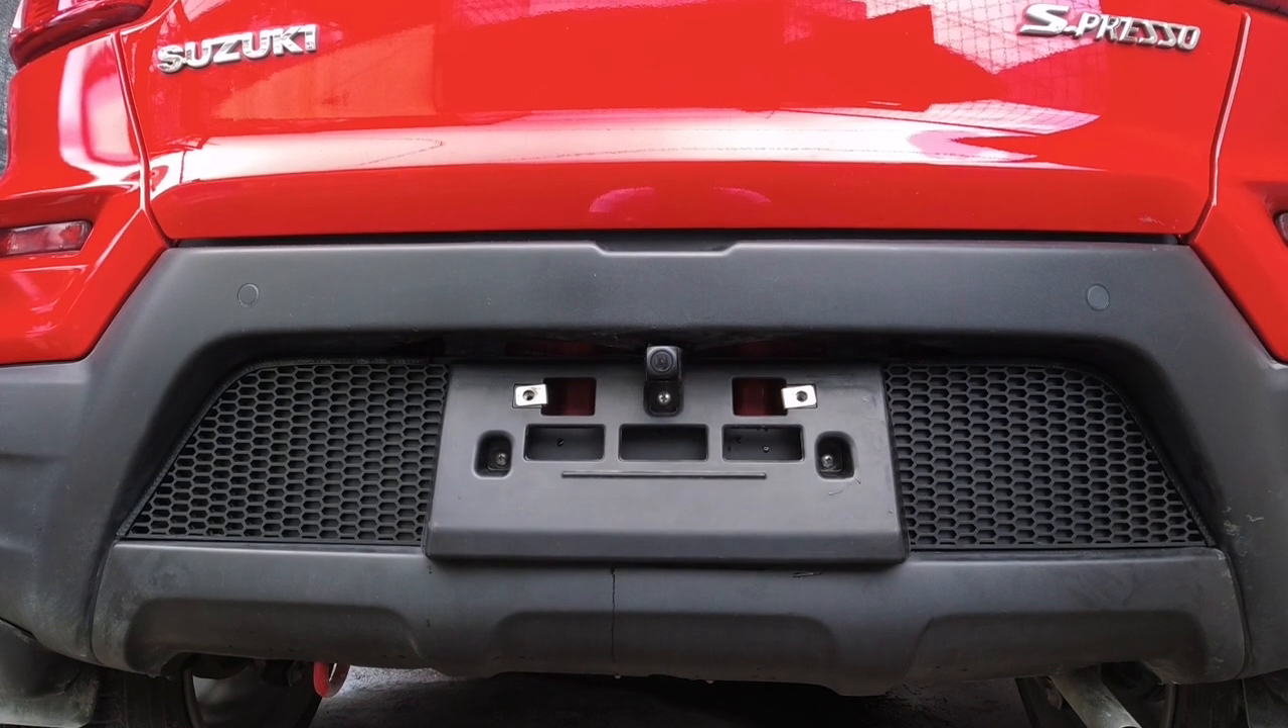Ganto naman yung itsura kapag naikabit na natin yung mesh grill.